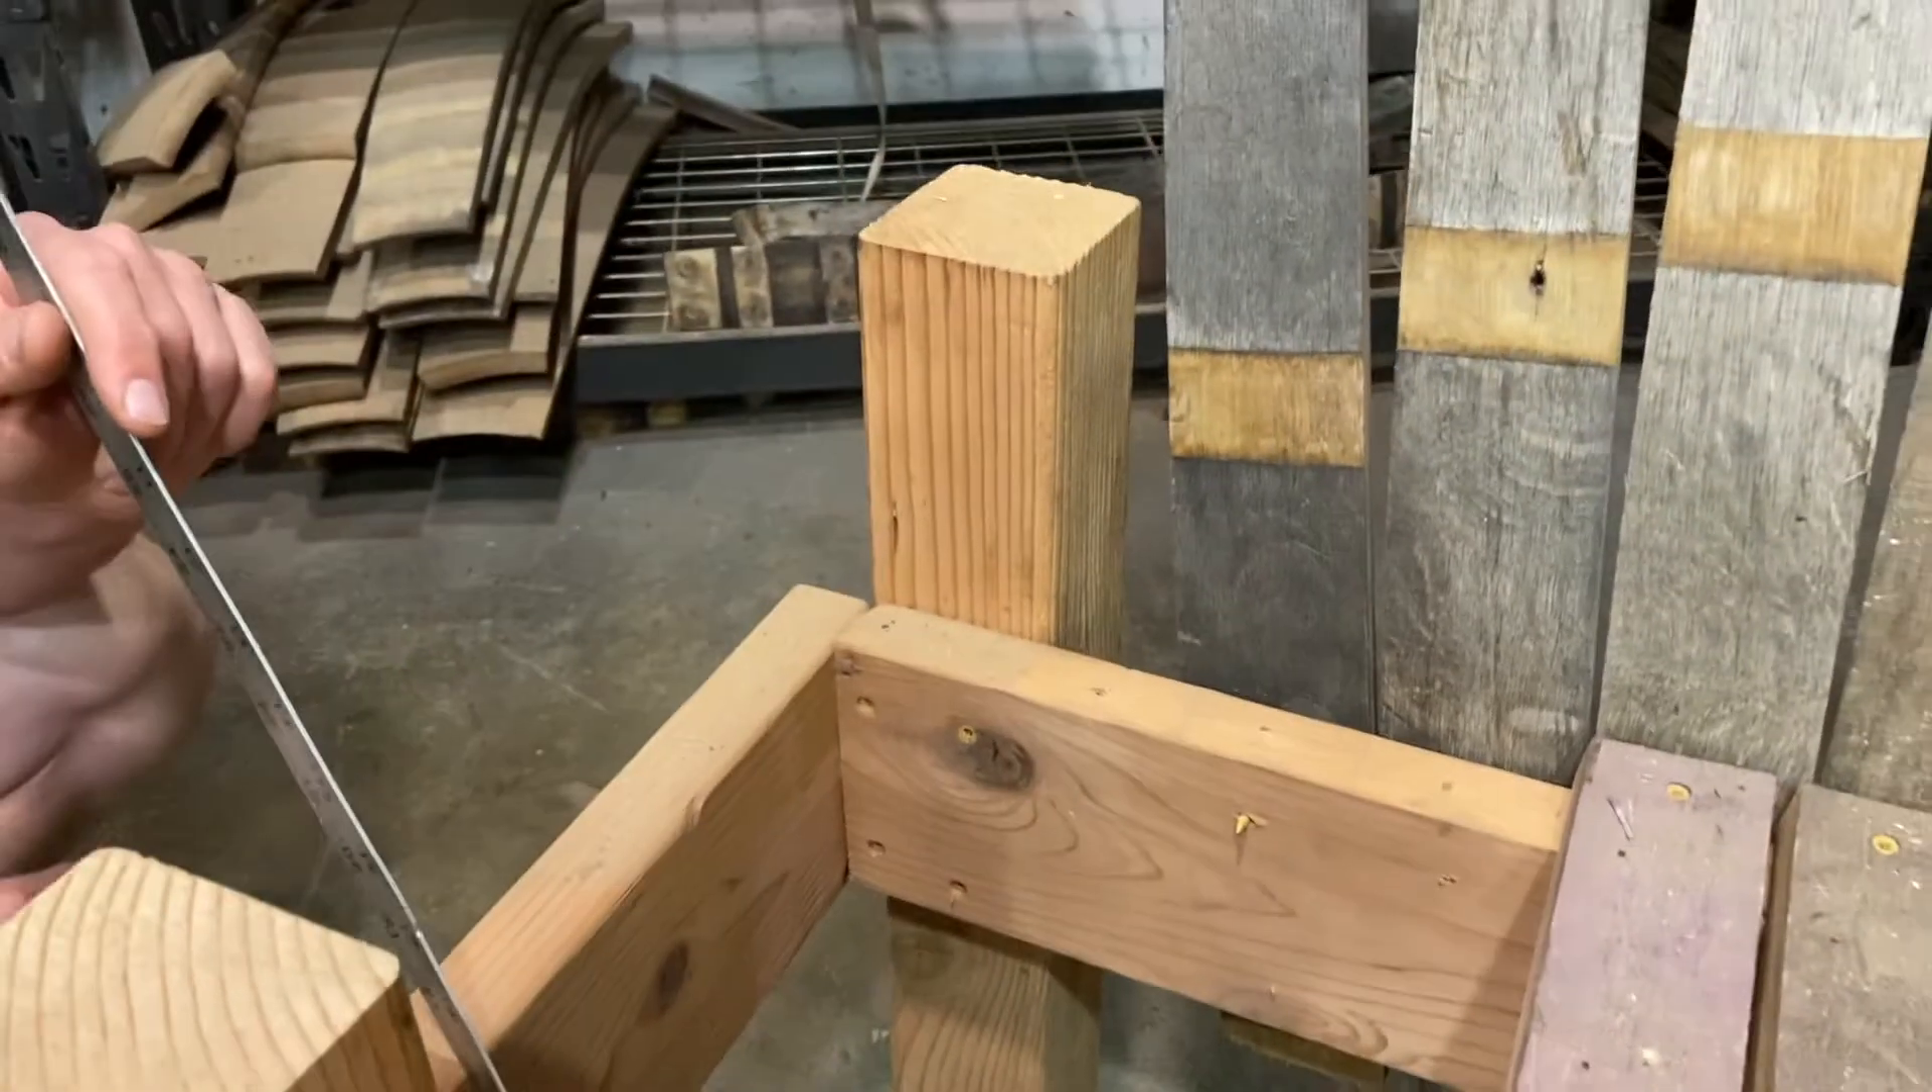And you will have successfully attached the base to one of the legs.